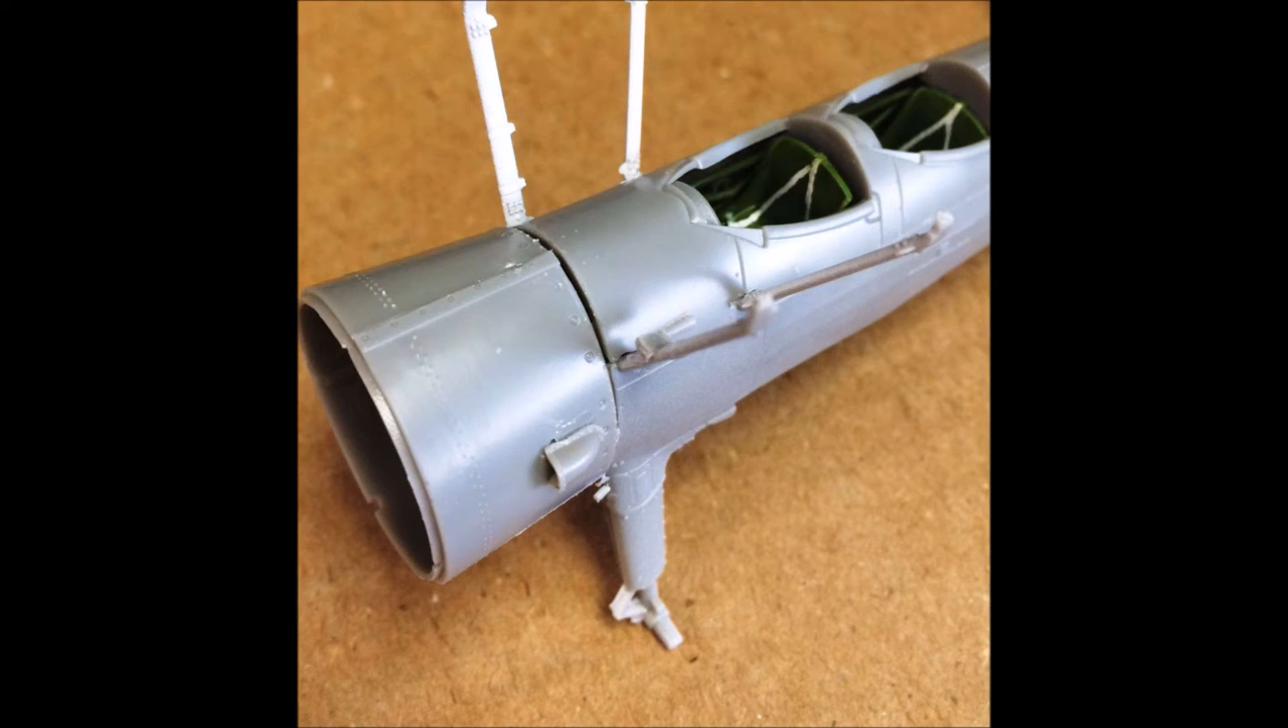You can see here that putting the cowl on into place leaves a little gap at the top.